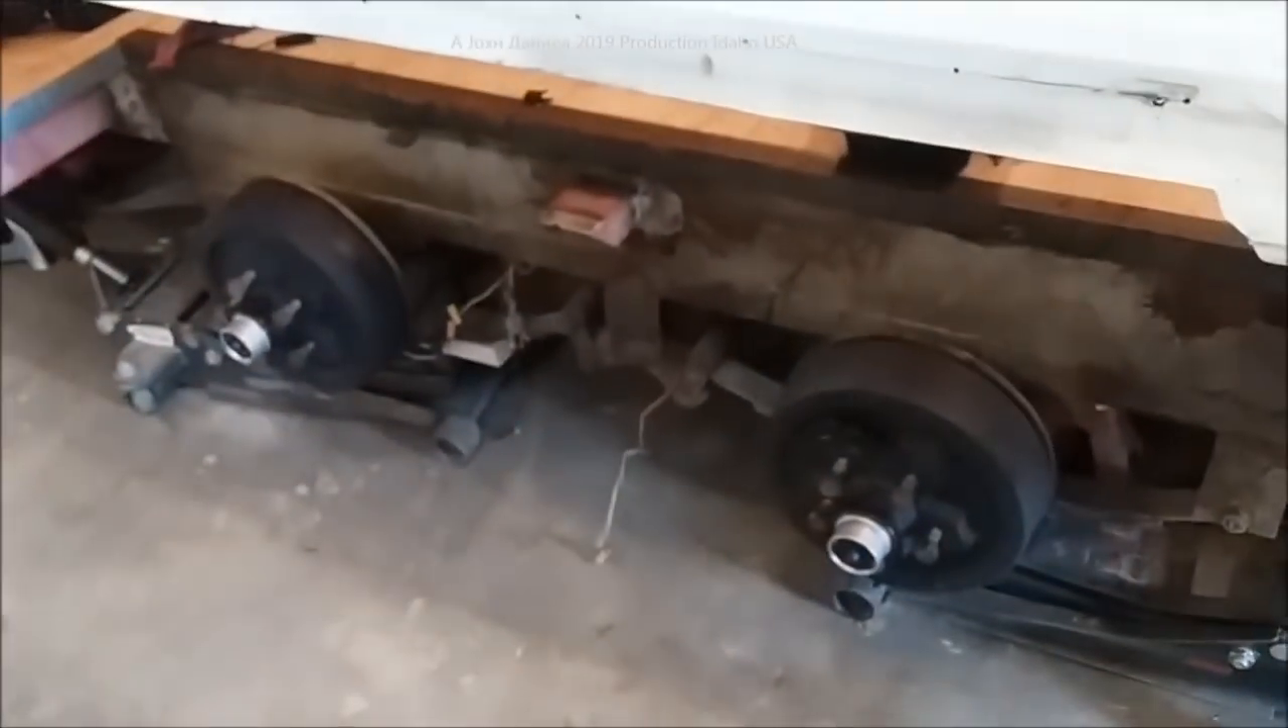Um just finished putting the uh the new hub sets in on the old dayton axles.